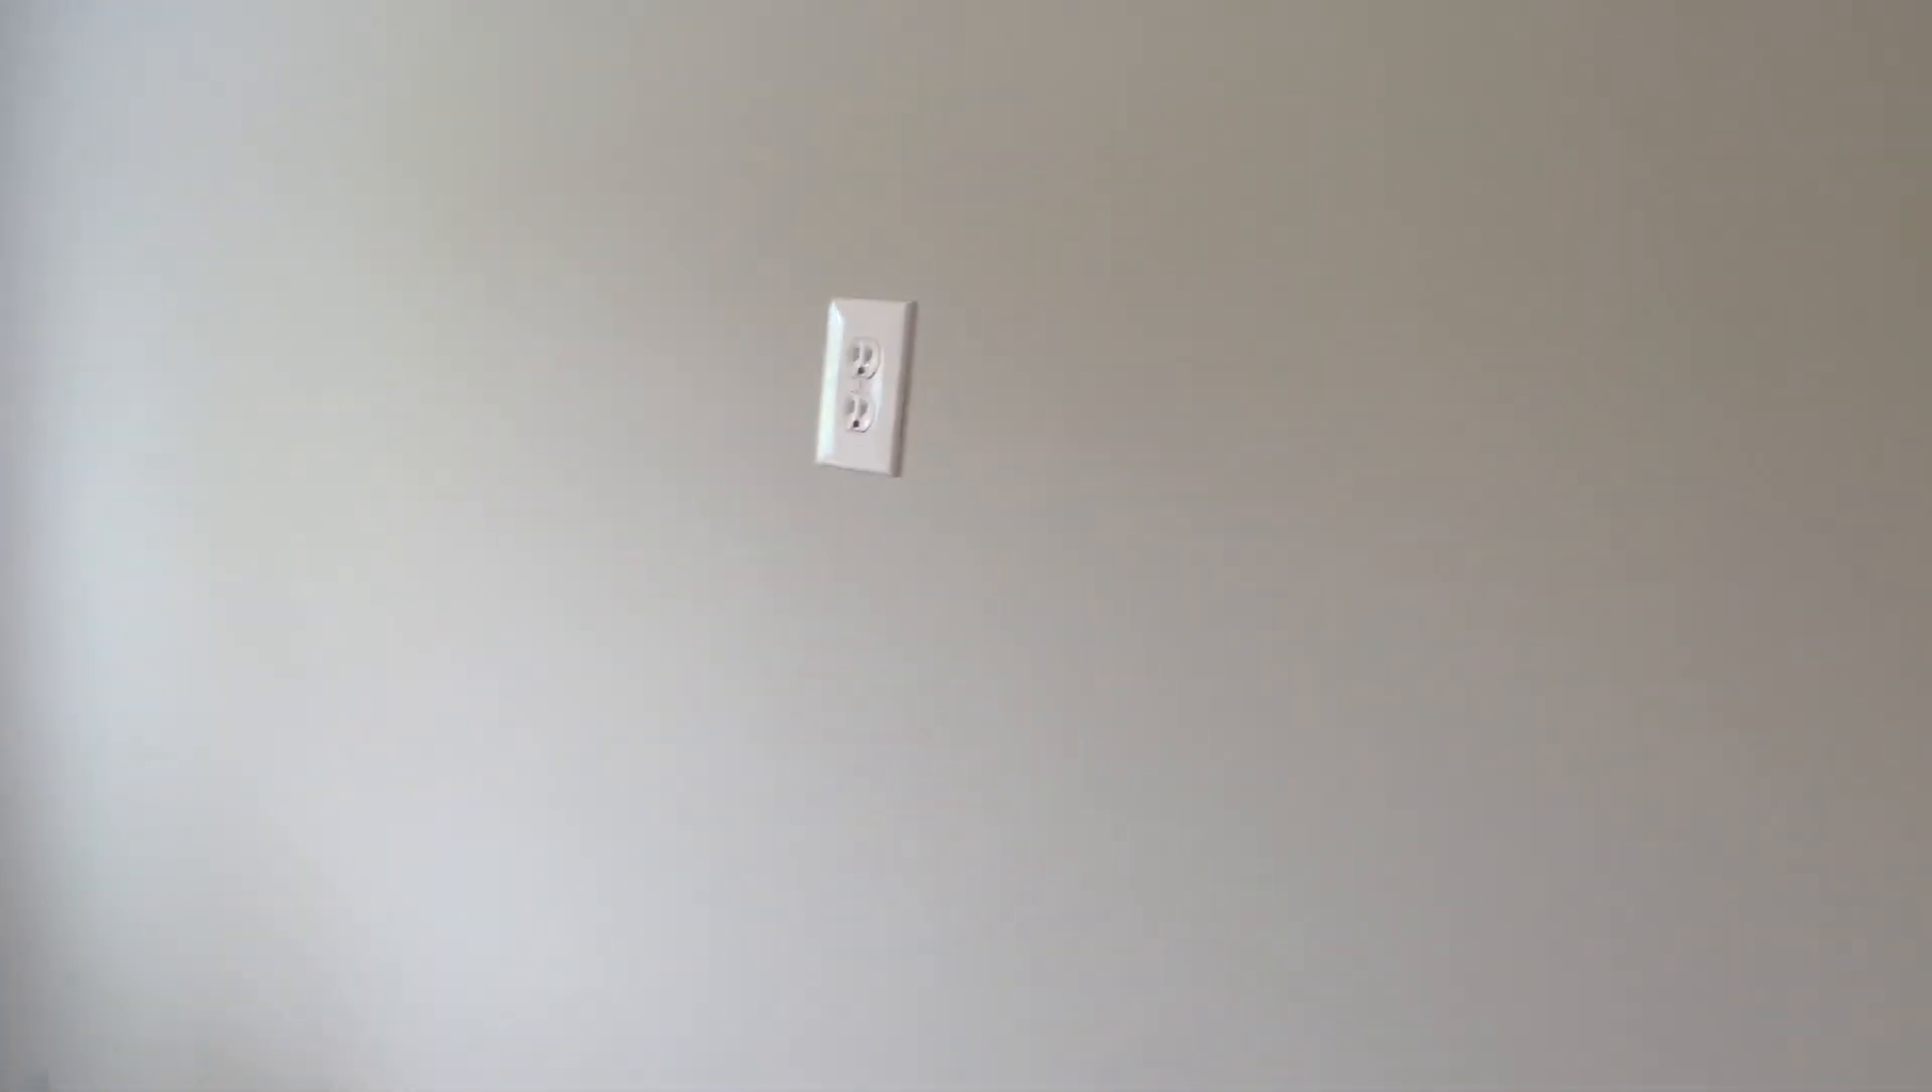So as you can see, I've got the outlet up there right now.